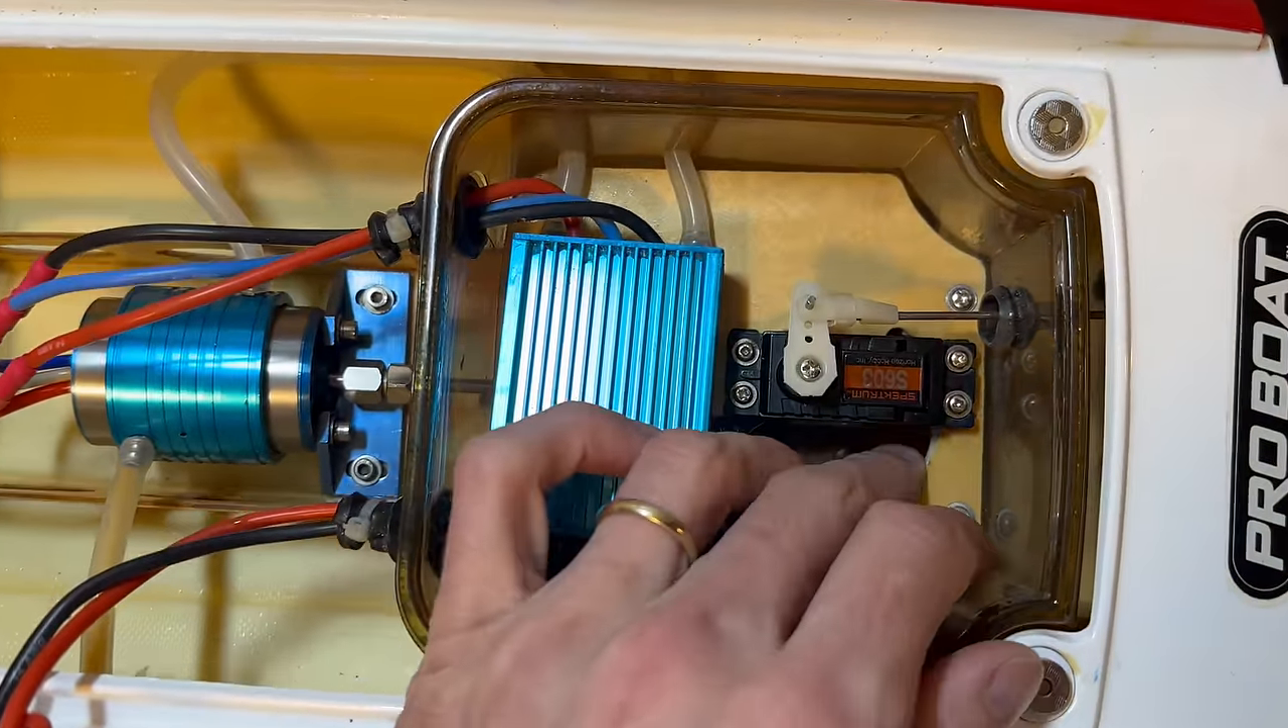We got the servo in i did have to do a little bit of trimming.